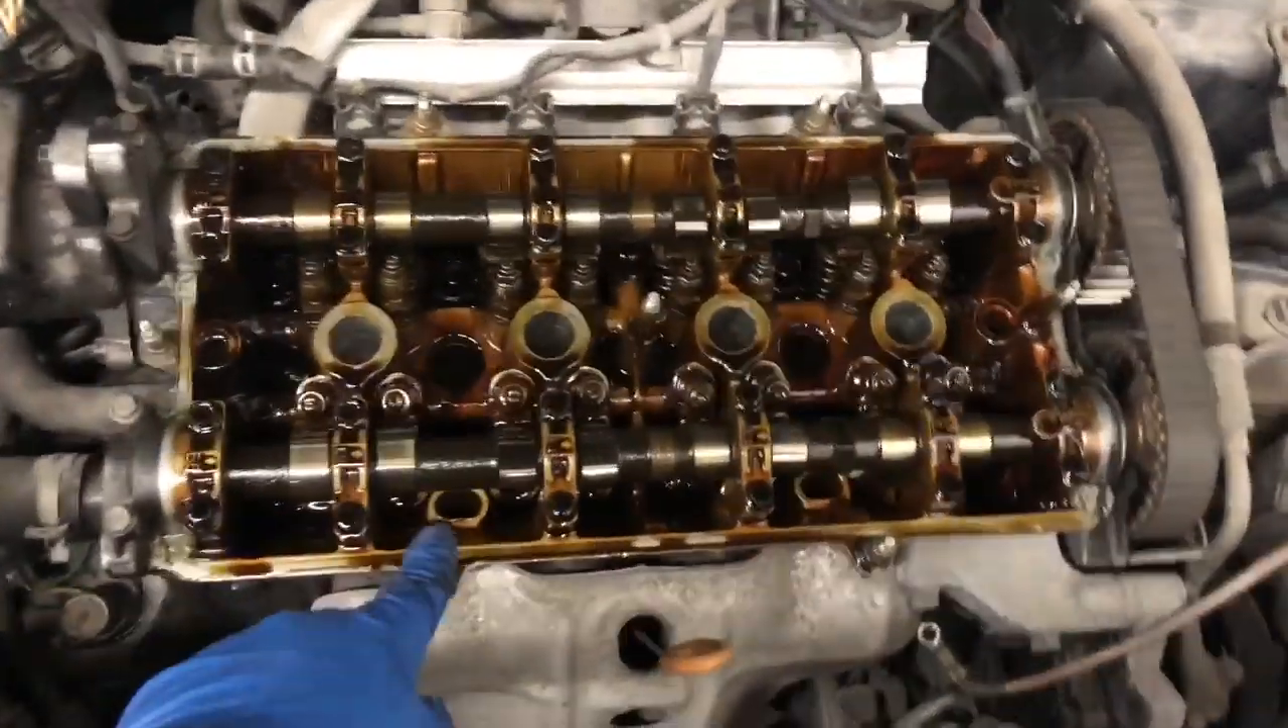All right so we got the valve cover off.